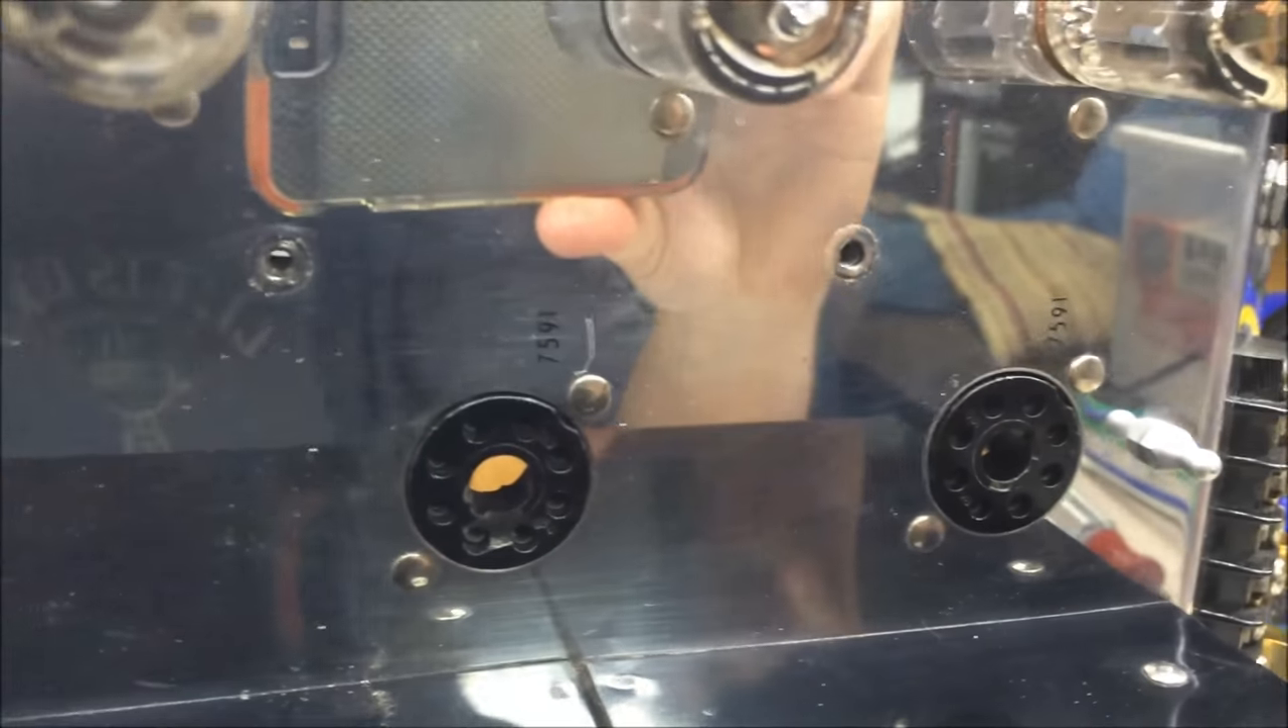As you can see i've removed the larger output tubes and as you can see here along the way i have removed the four screws.